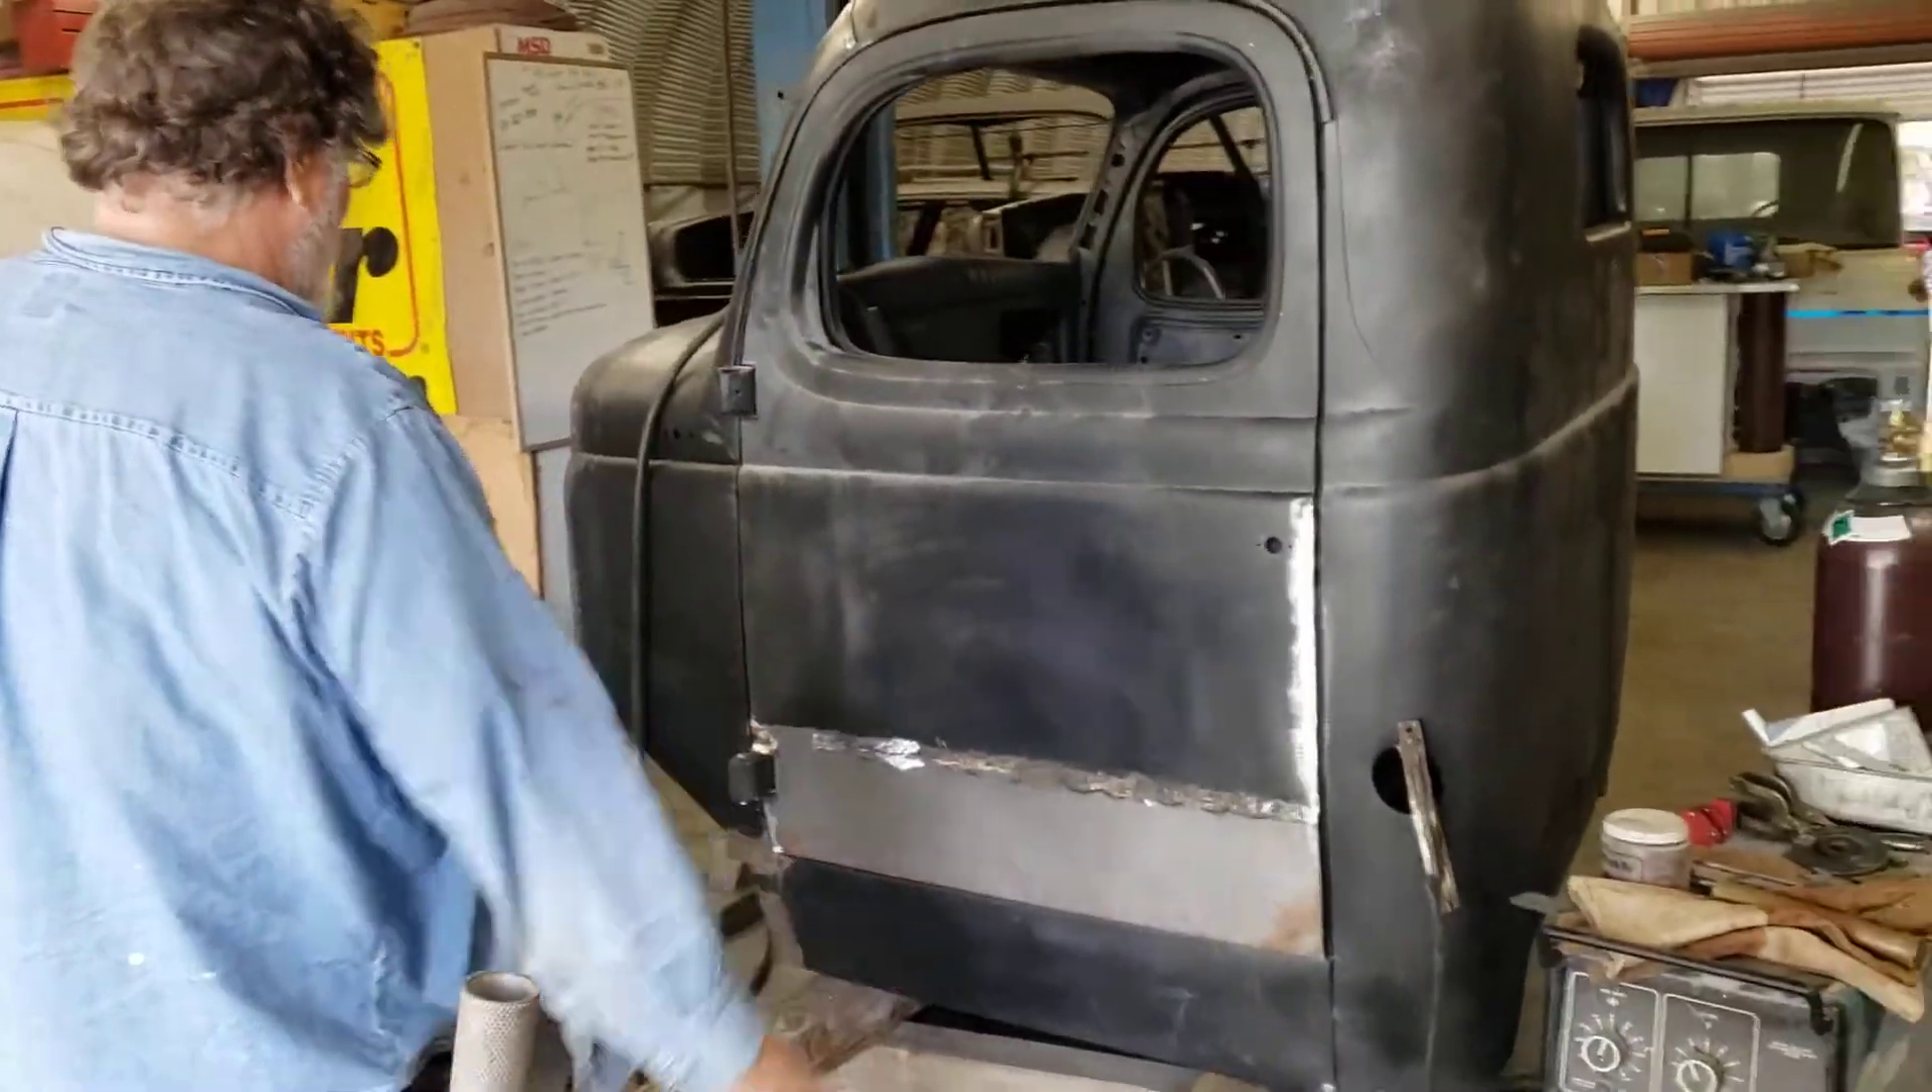Got all the patch panels put on.